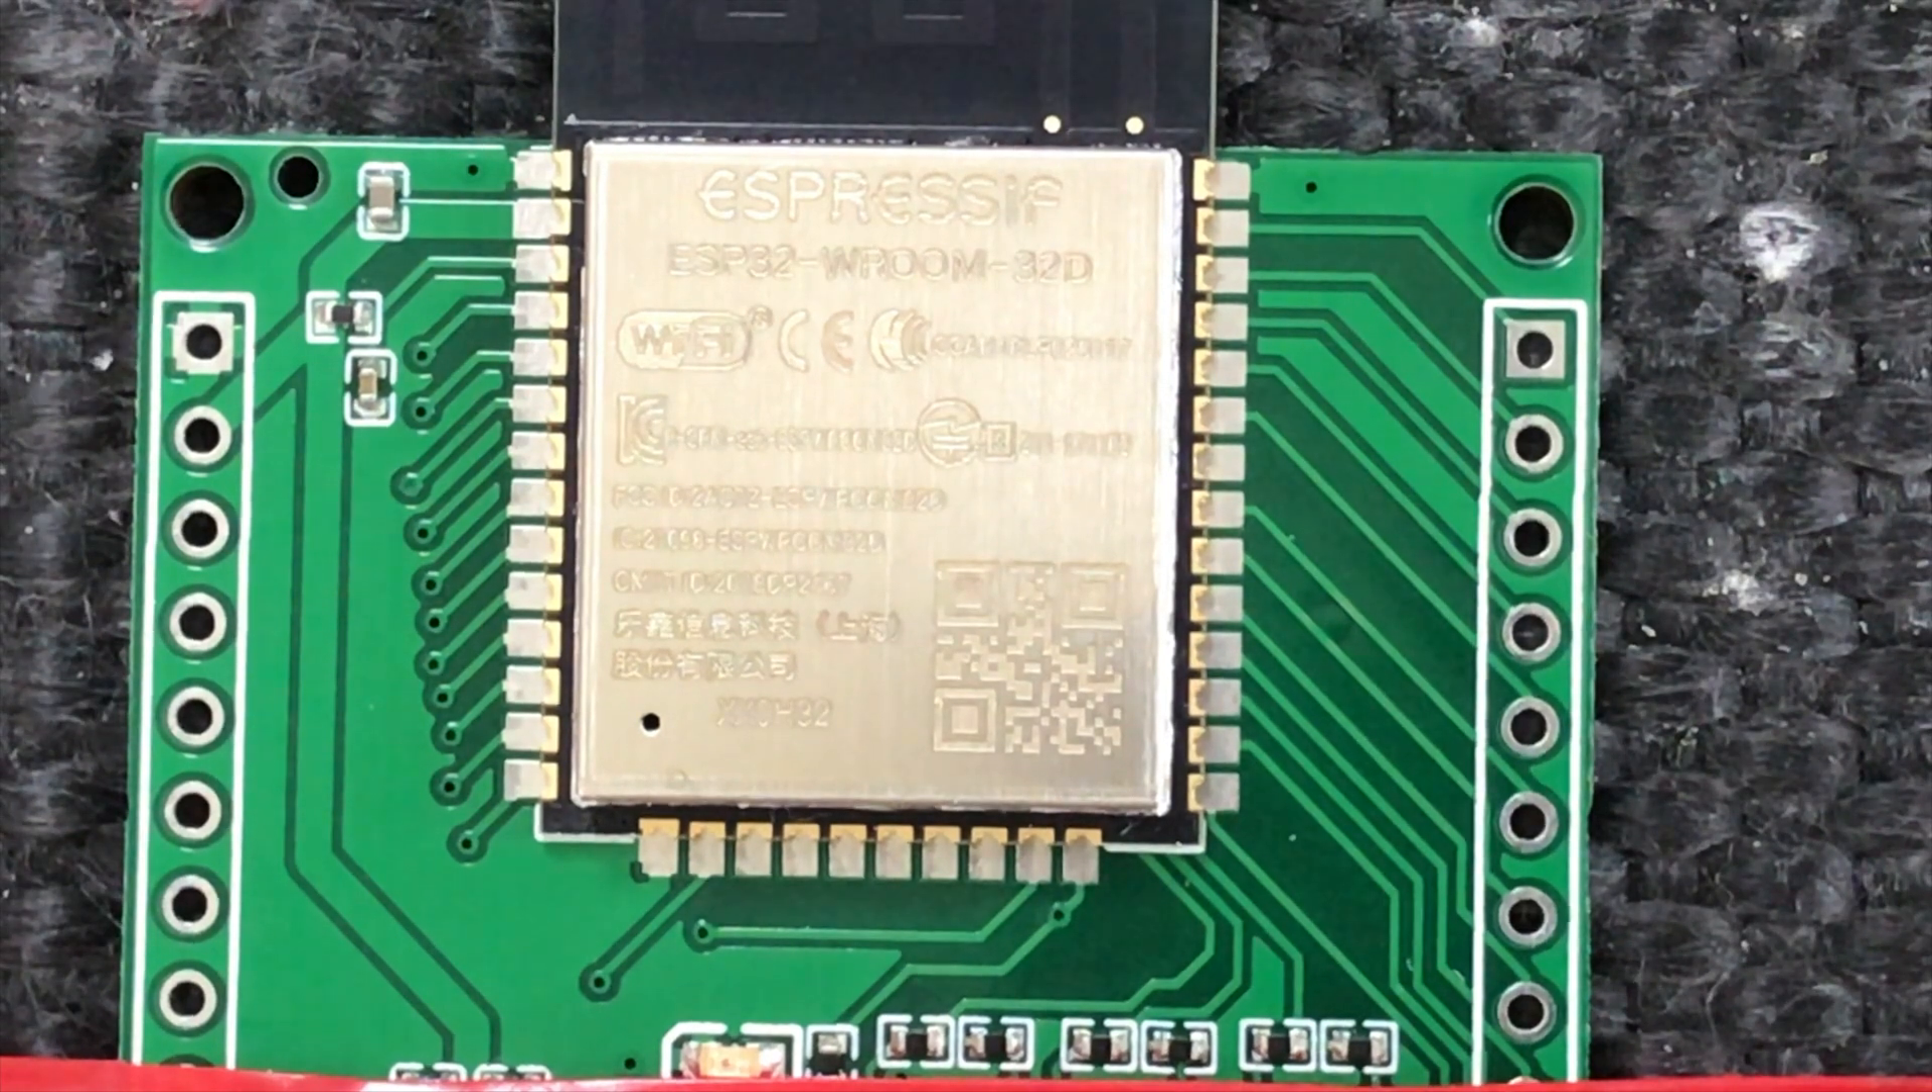So, I've aligned the ESP to the position on the PCB where it should go and I've taped it down.